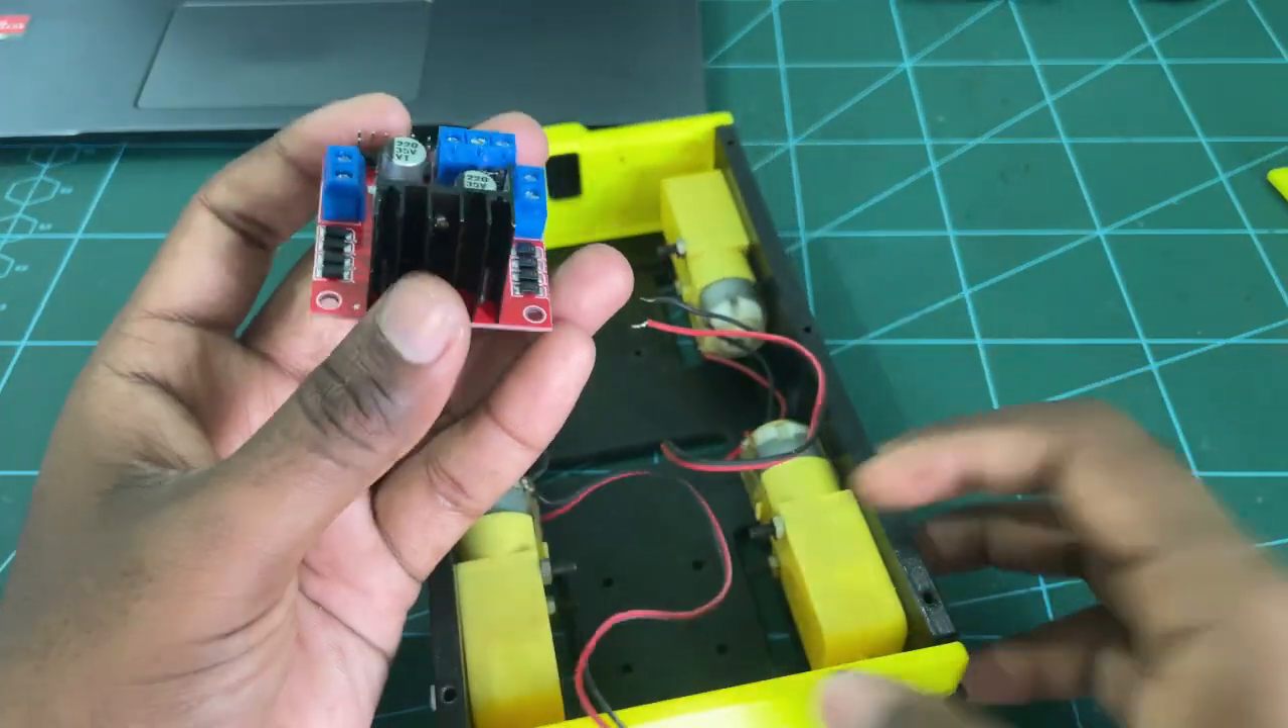In chassis, I have already attached the DC motor.